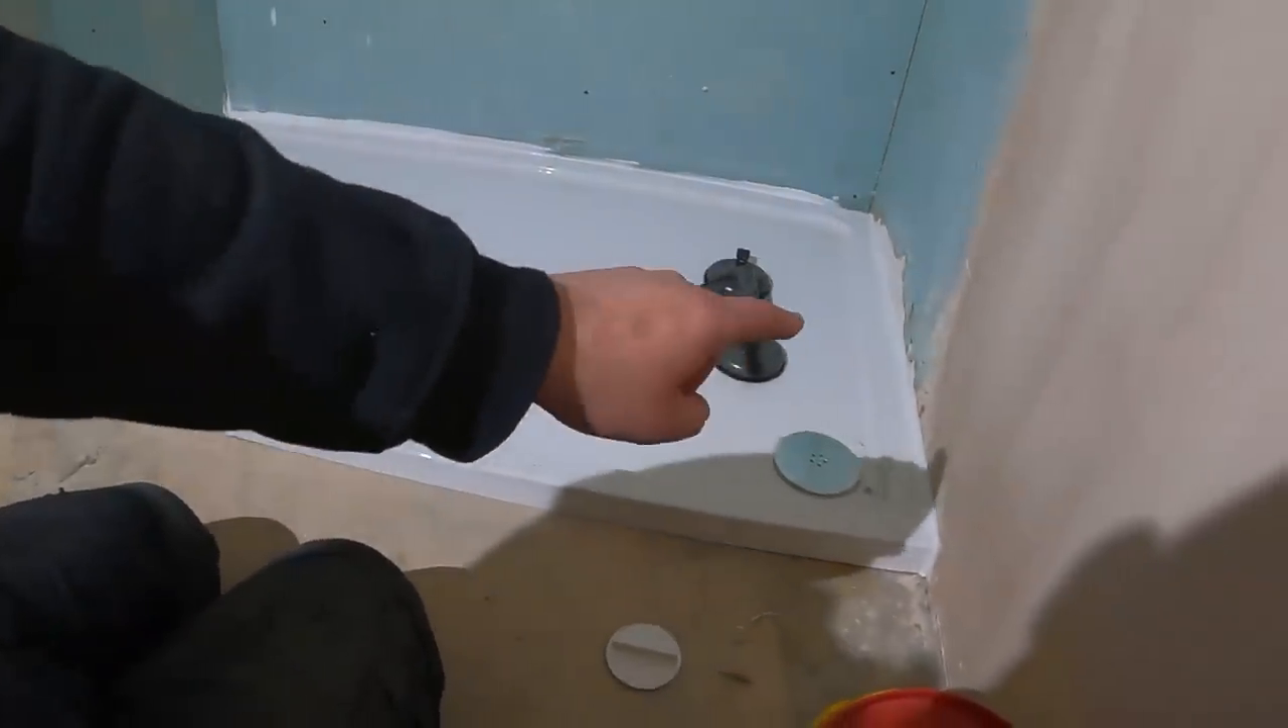That's that shower tray in and sorted.